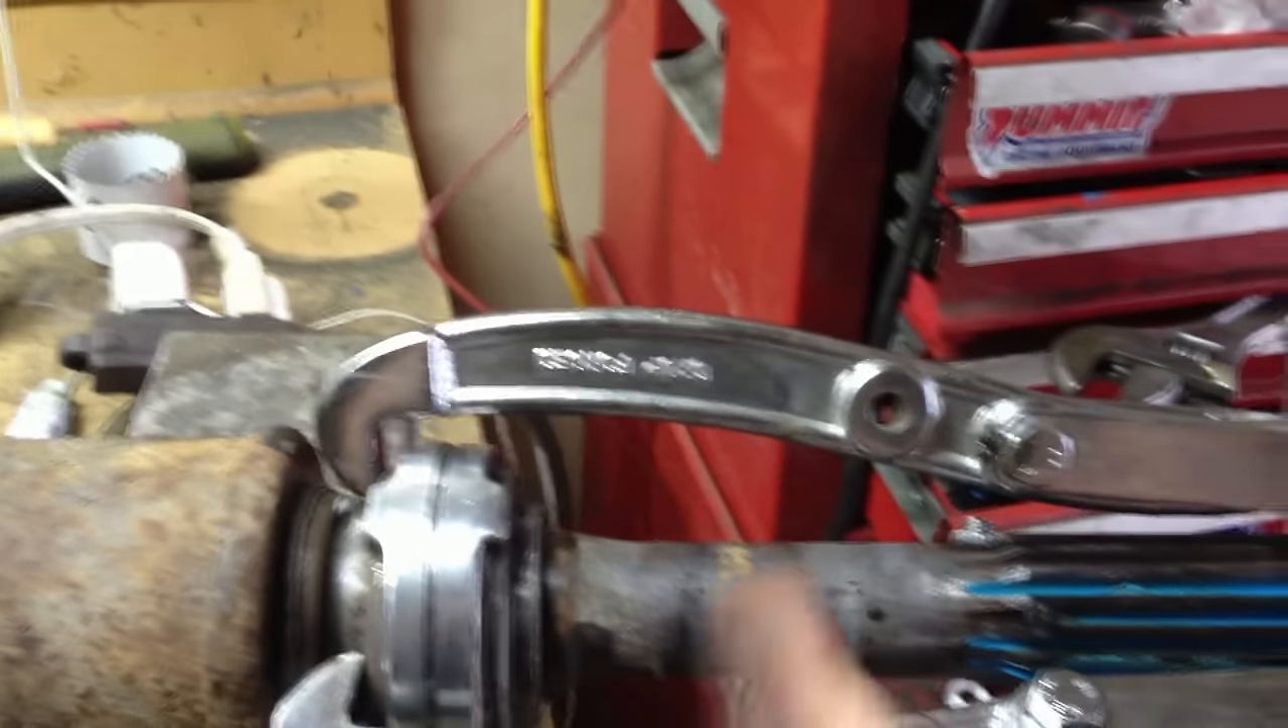All right, so we got our puller on.